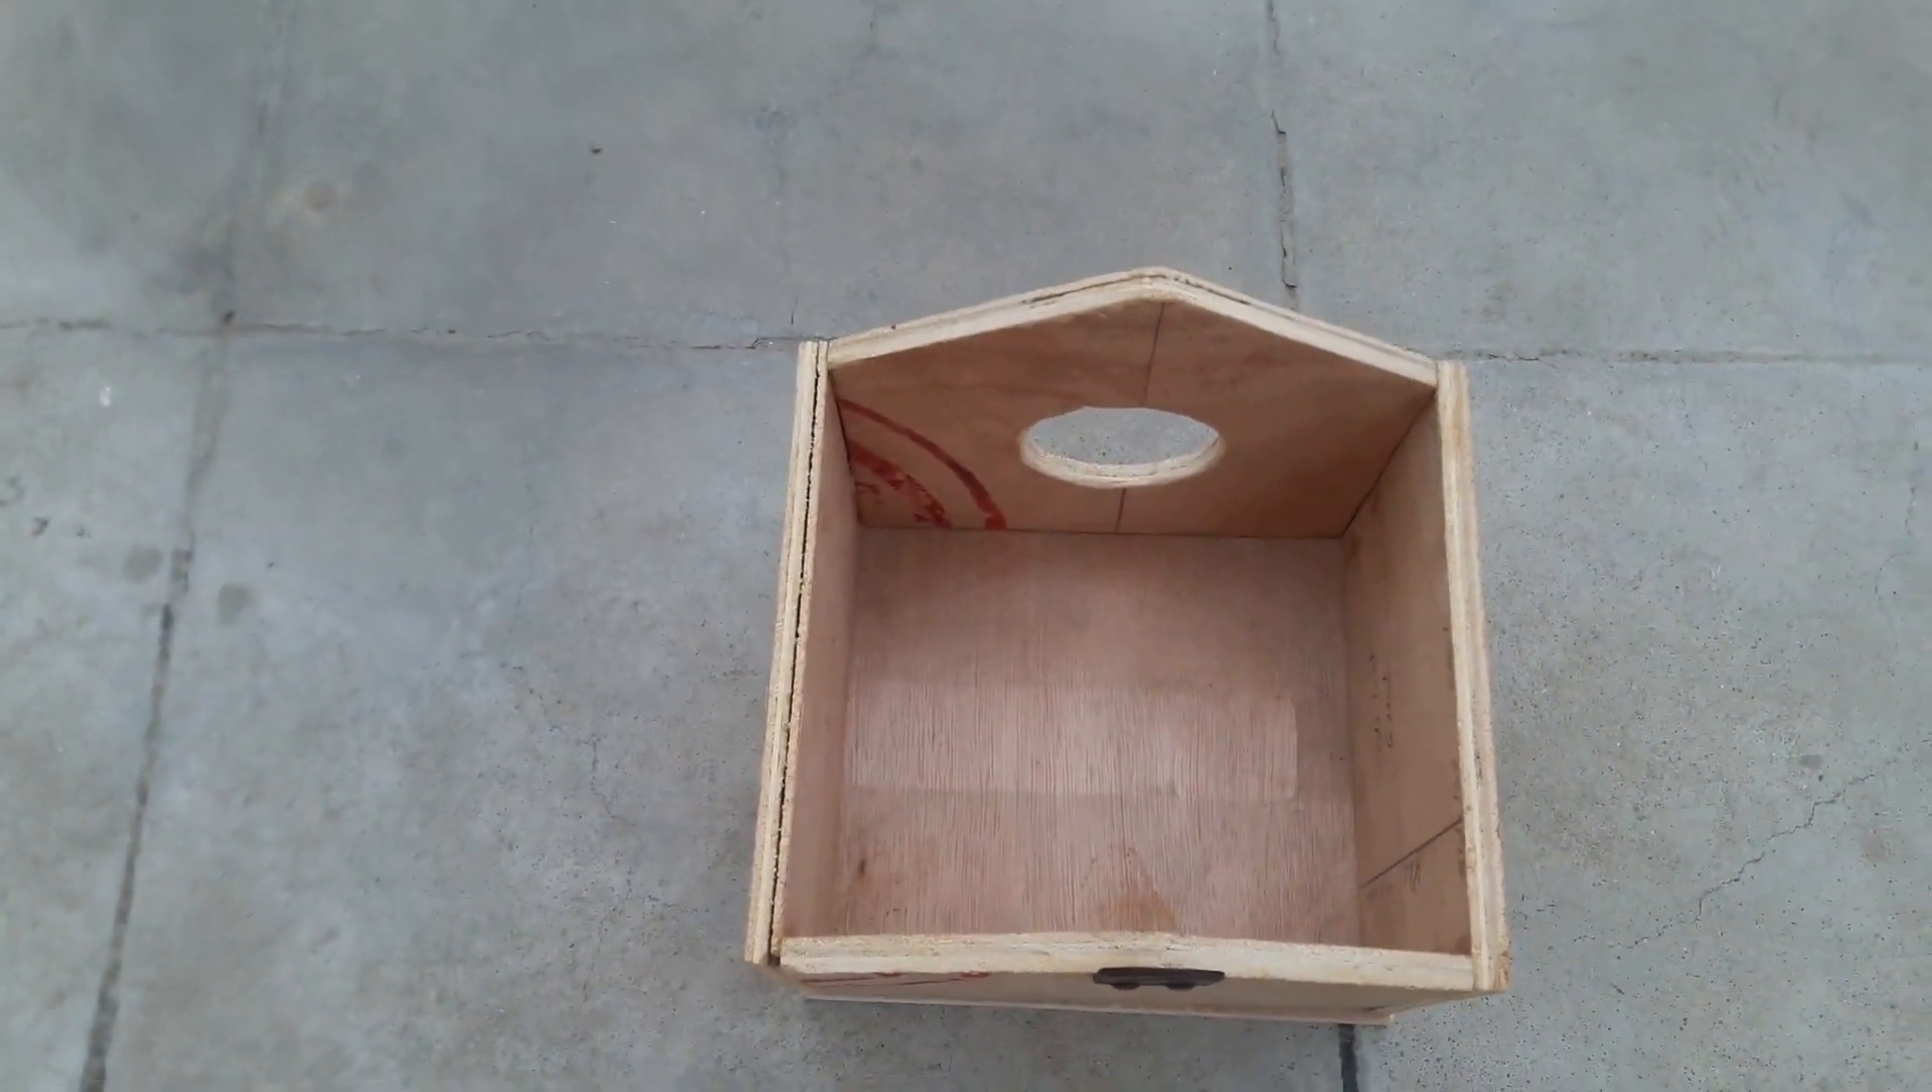Front और back जोड़ लिया है और ये नीचे का base जोड़ लिया है।